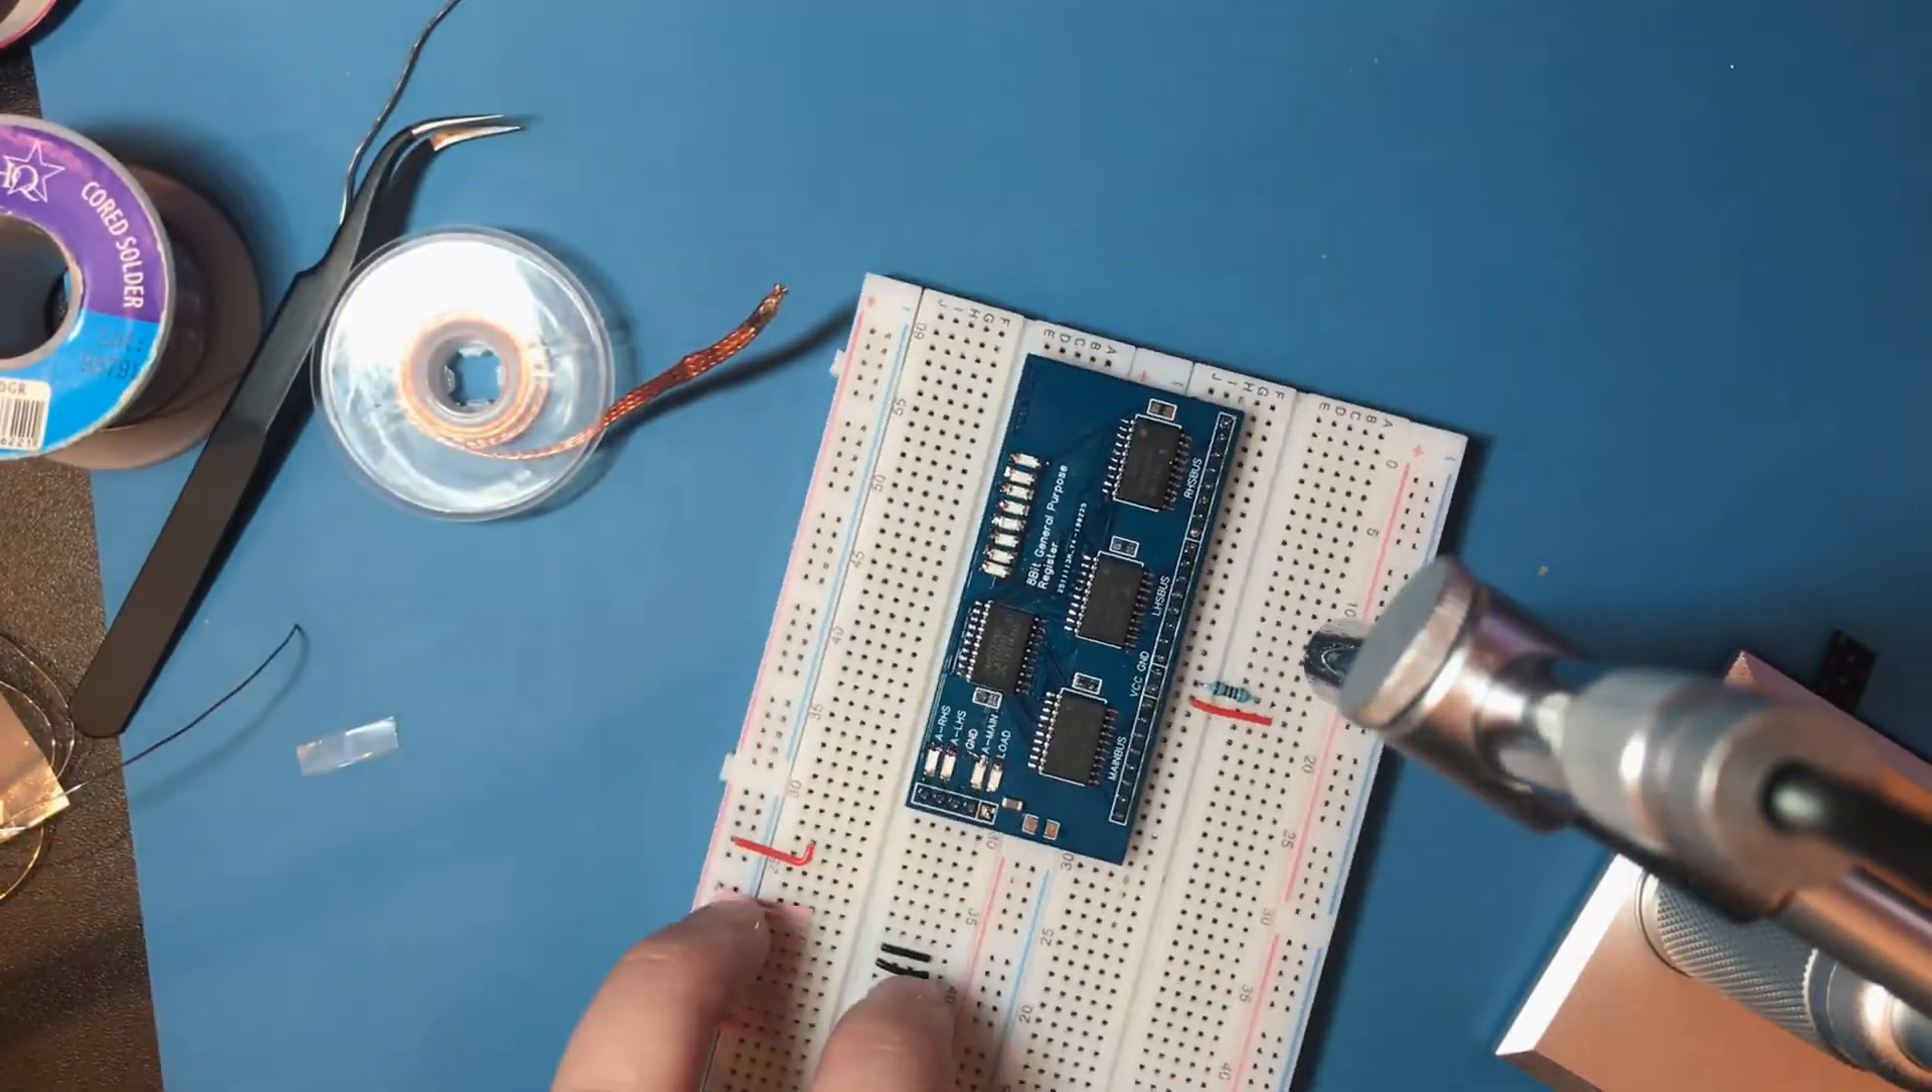I think that's all the chips done, it's just the capacitors now.